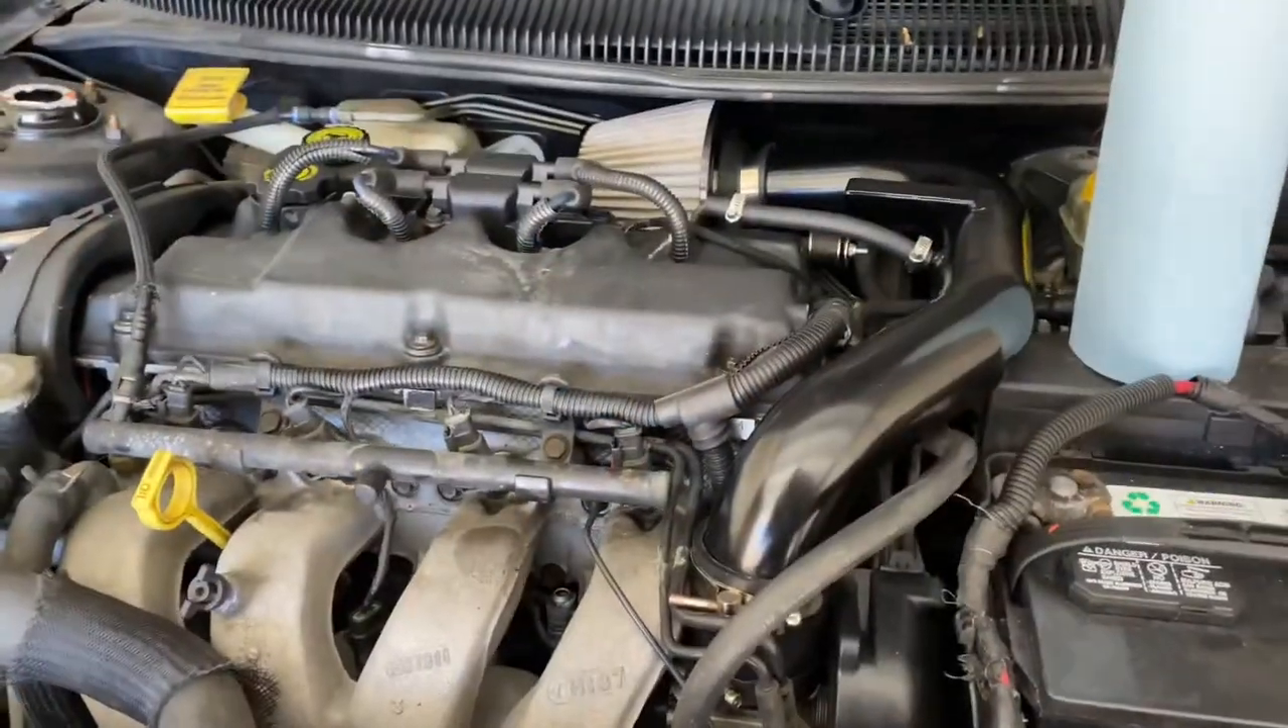So i got the valve cover on.